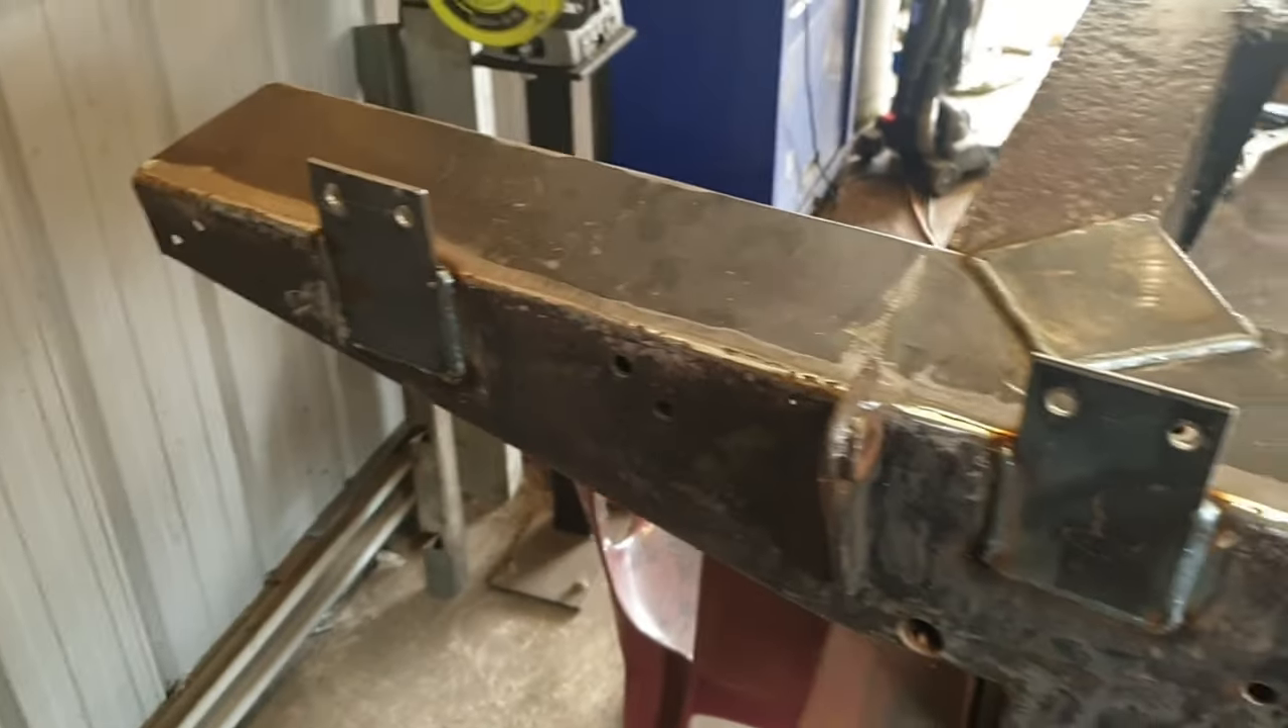Replaced all but one of the tabs because they were all pretty rotten and they're all back in there.